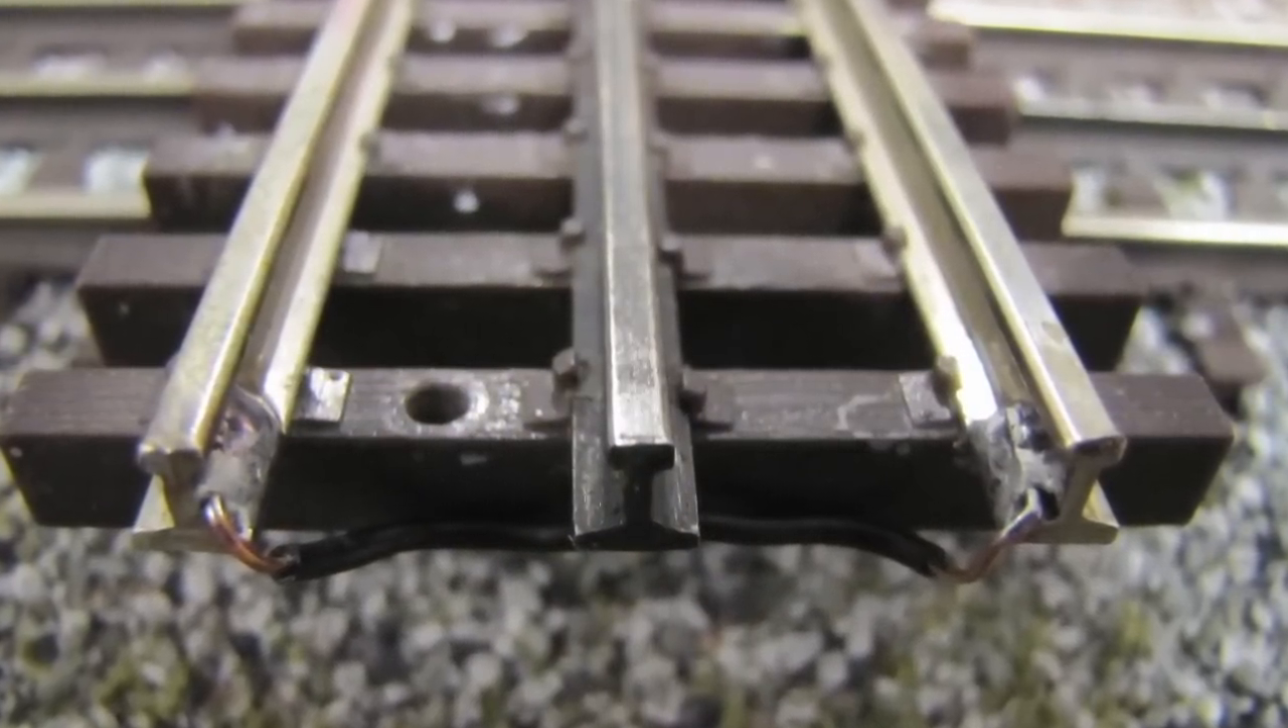So if you look on the ends of all my whisker tracks, I've got a wire soldered that bridges the two outer rails.